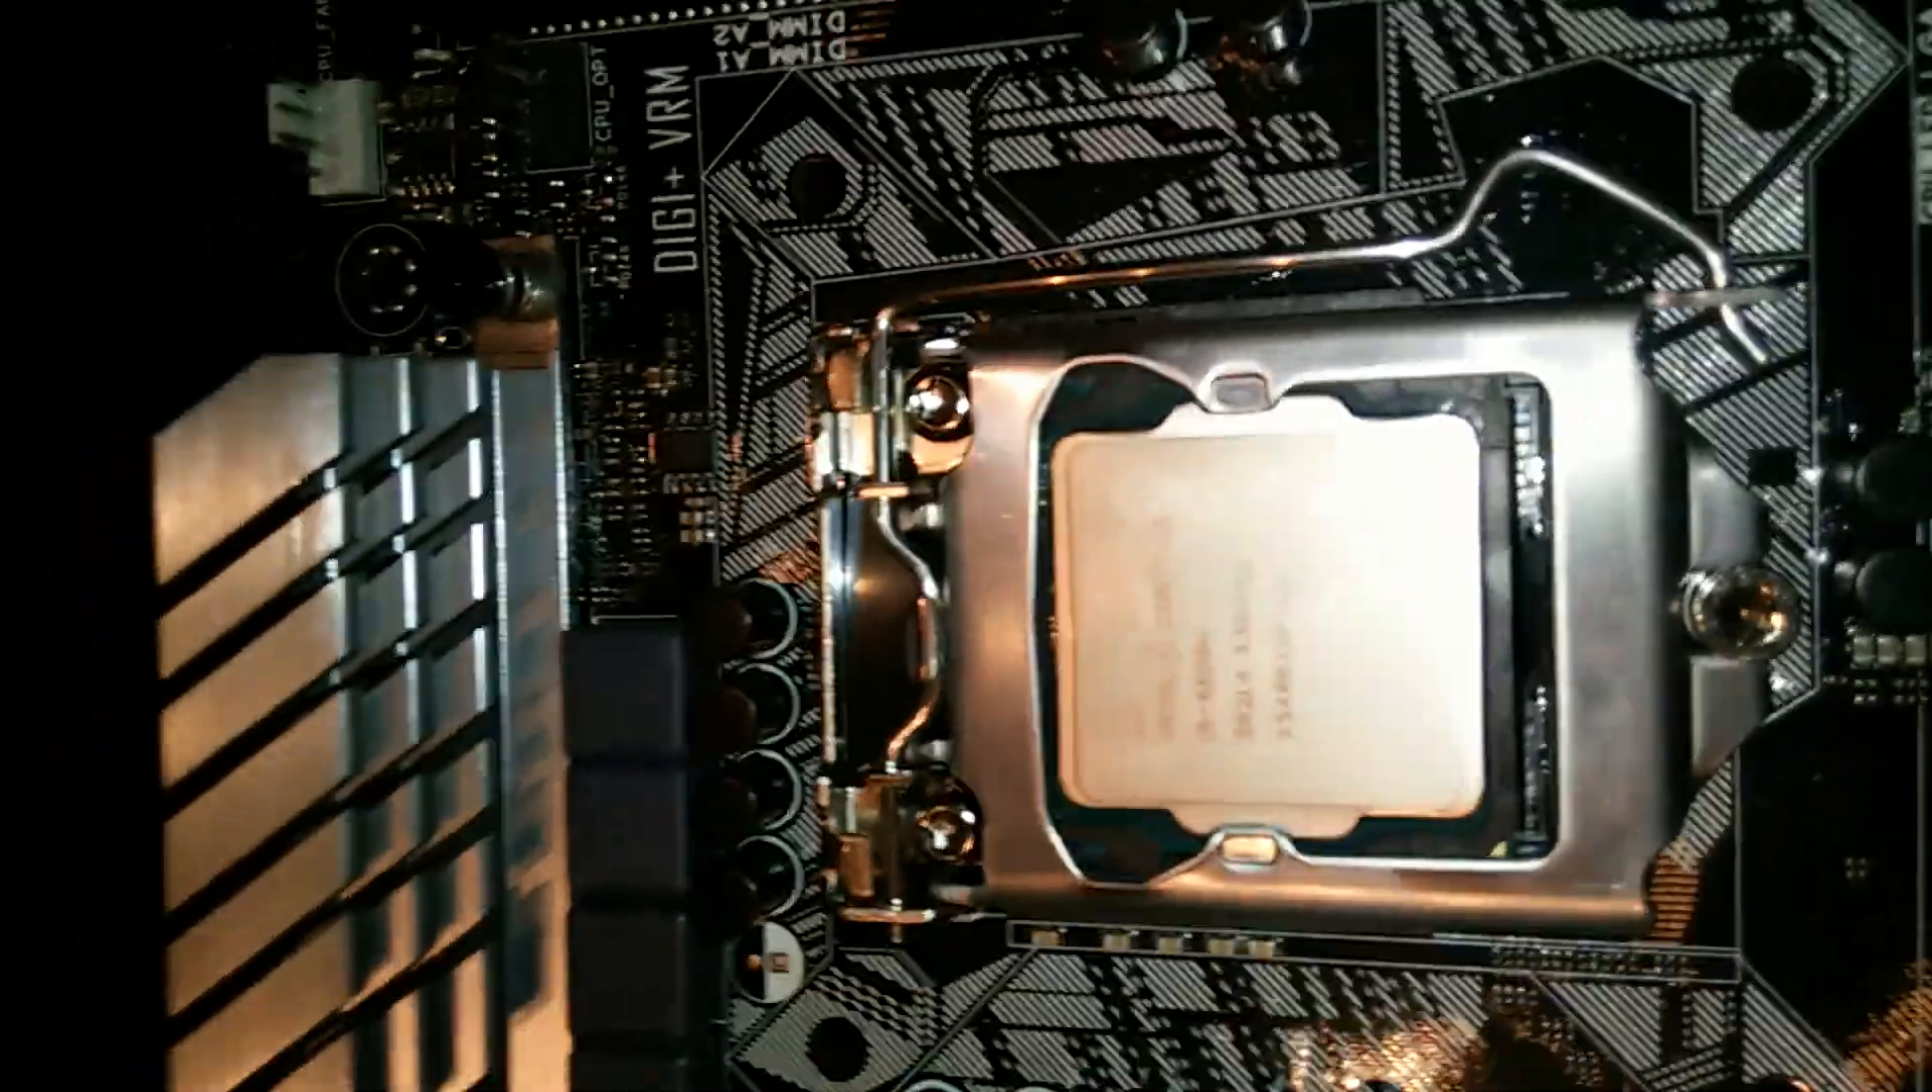And now your CPU is in place ready to go.